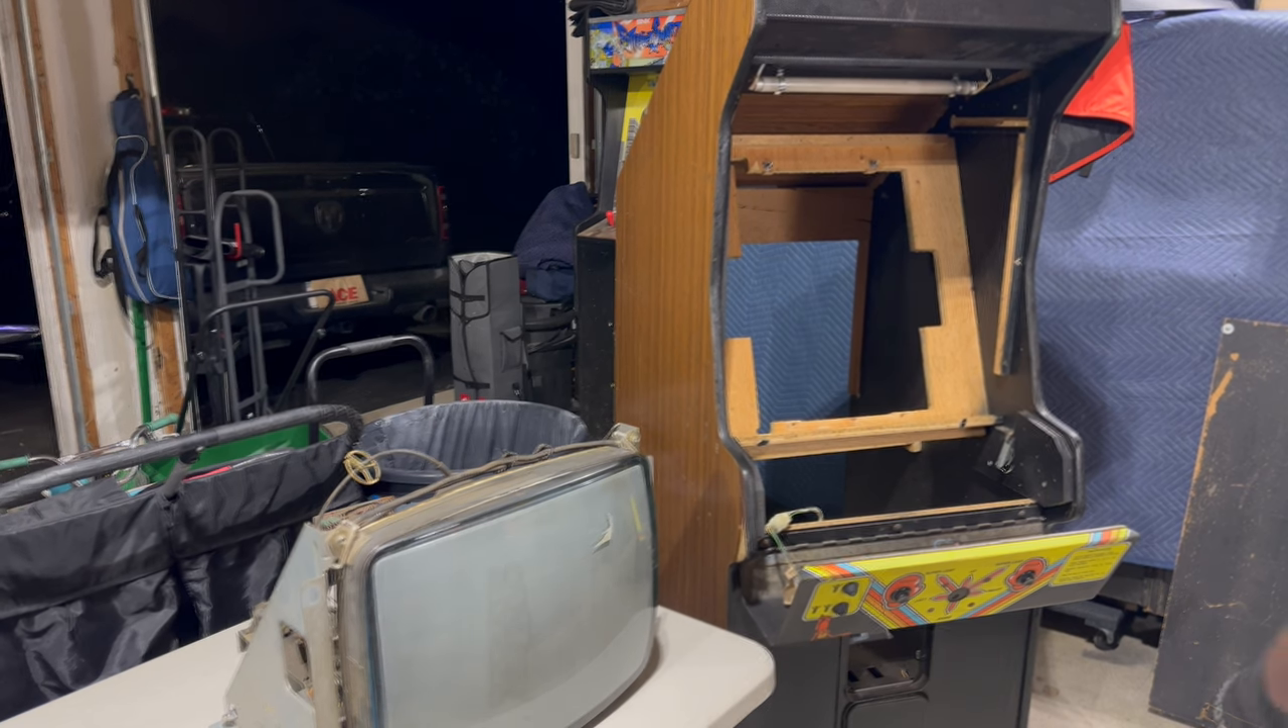Alright, so, there's our monitor out of the cabinet.